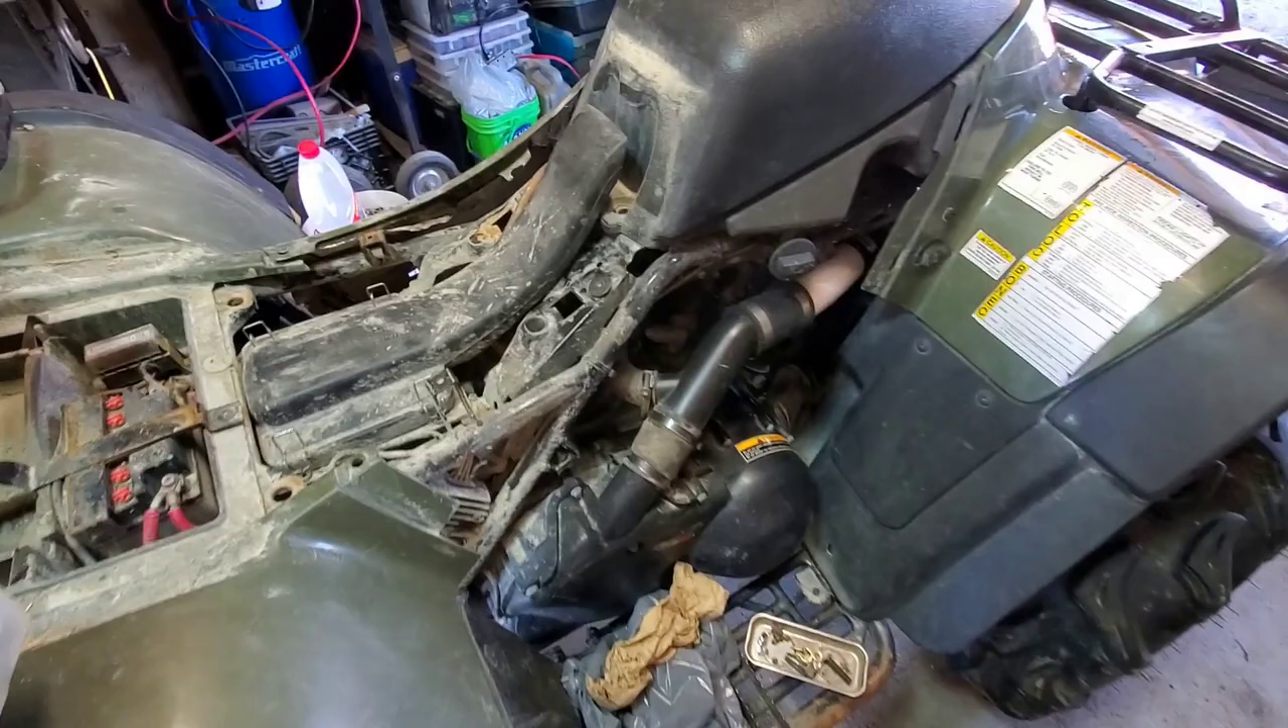We didn't put the bike completely back together yet.